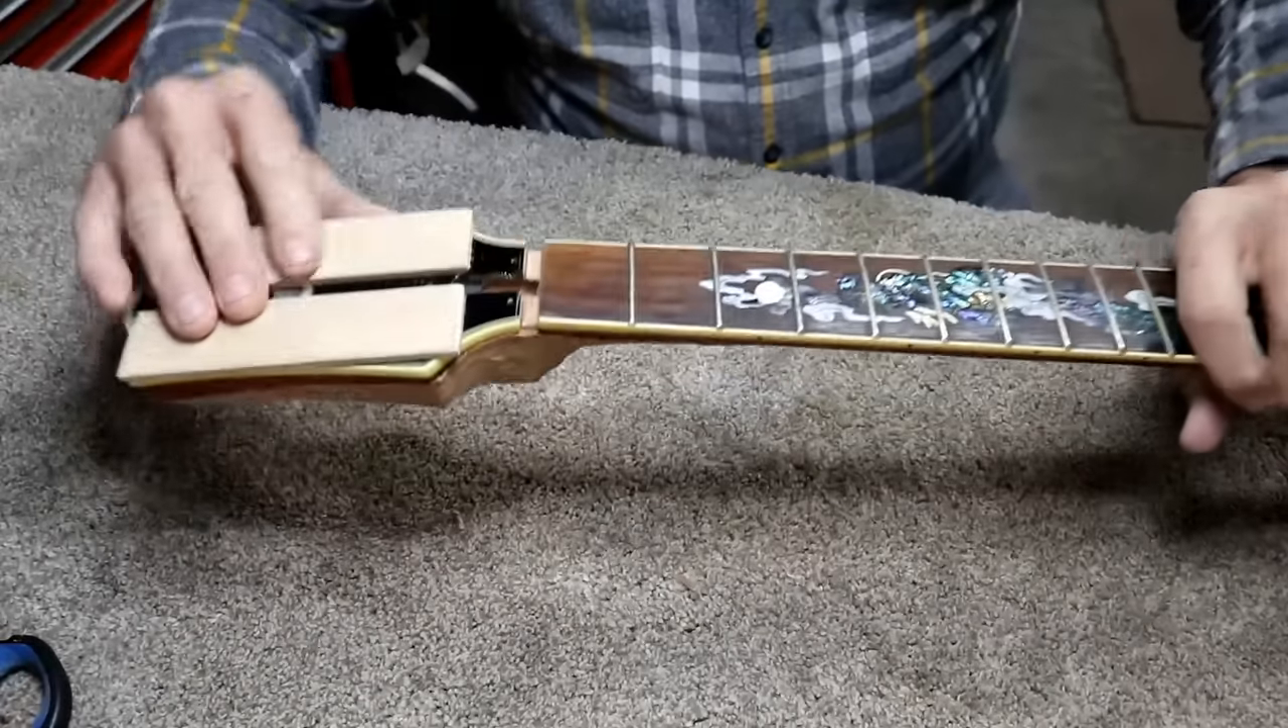I've two-way taped these two blocks of wood on here Just to act as a skid.